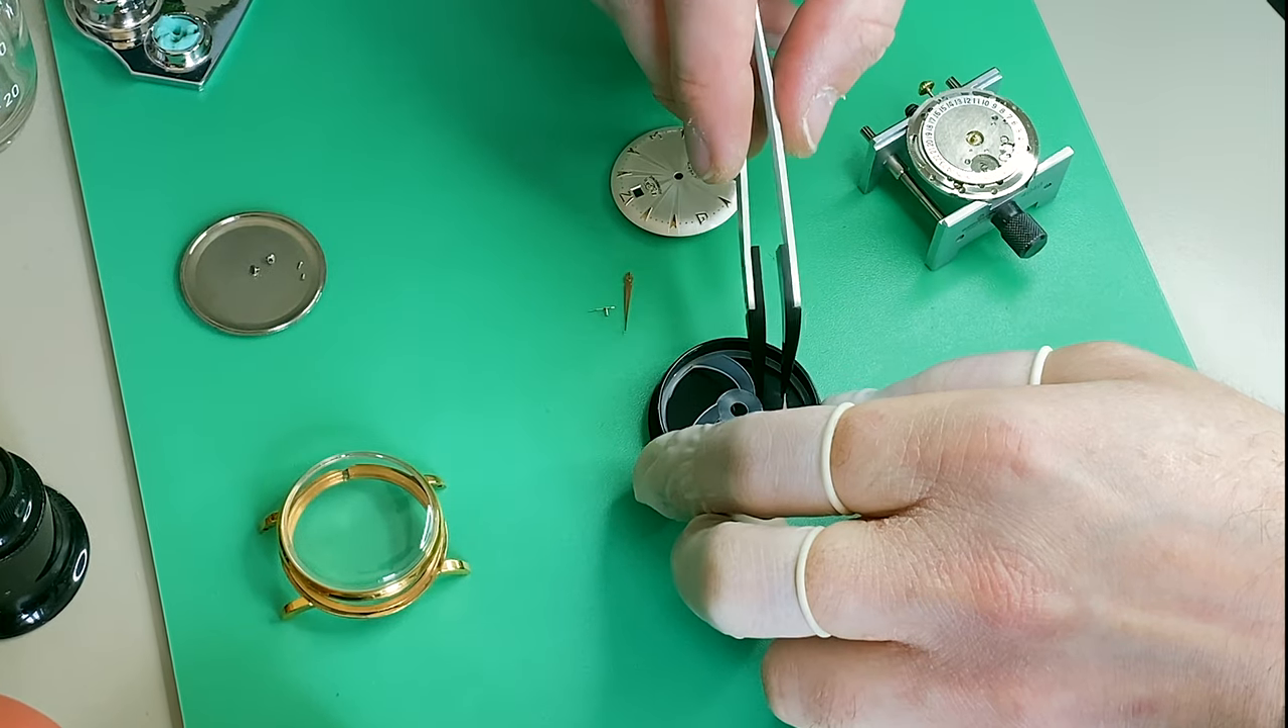The only thing now that we need to do is put on this super juicy dial and the hands.